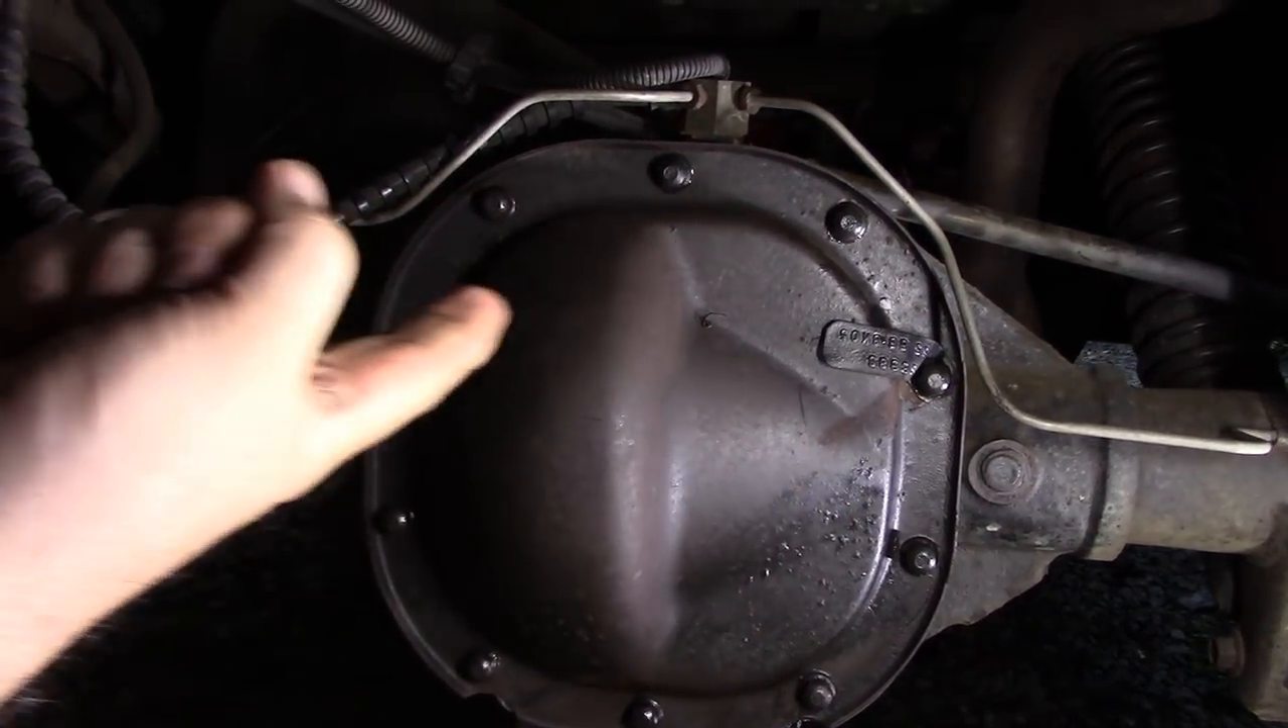I think i've got everything buttoned up now now i've put the uh plate back on.